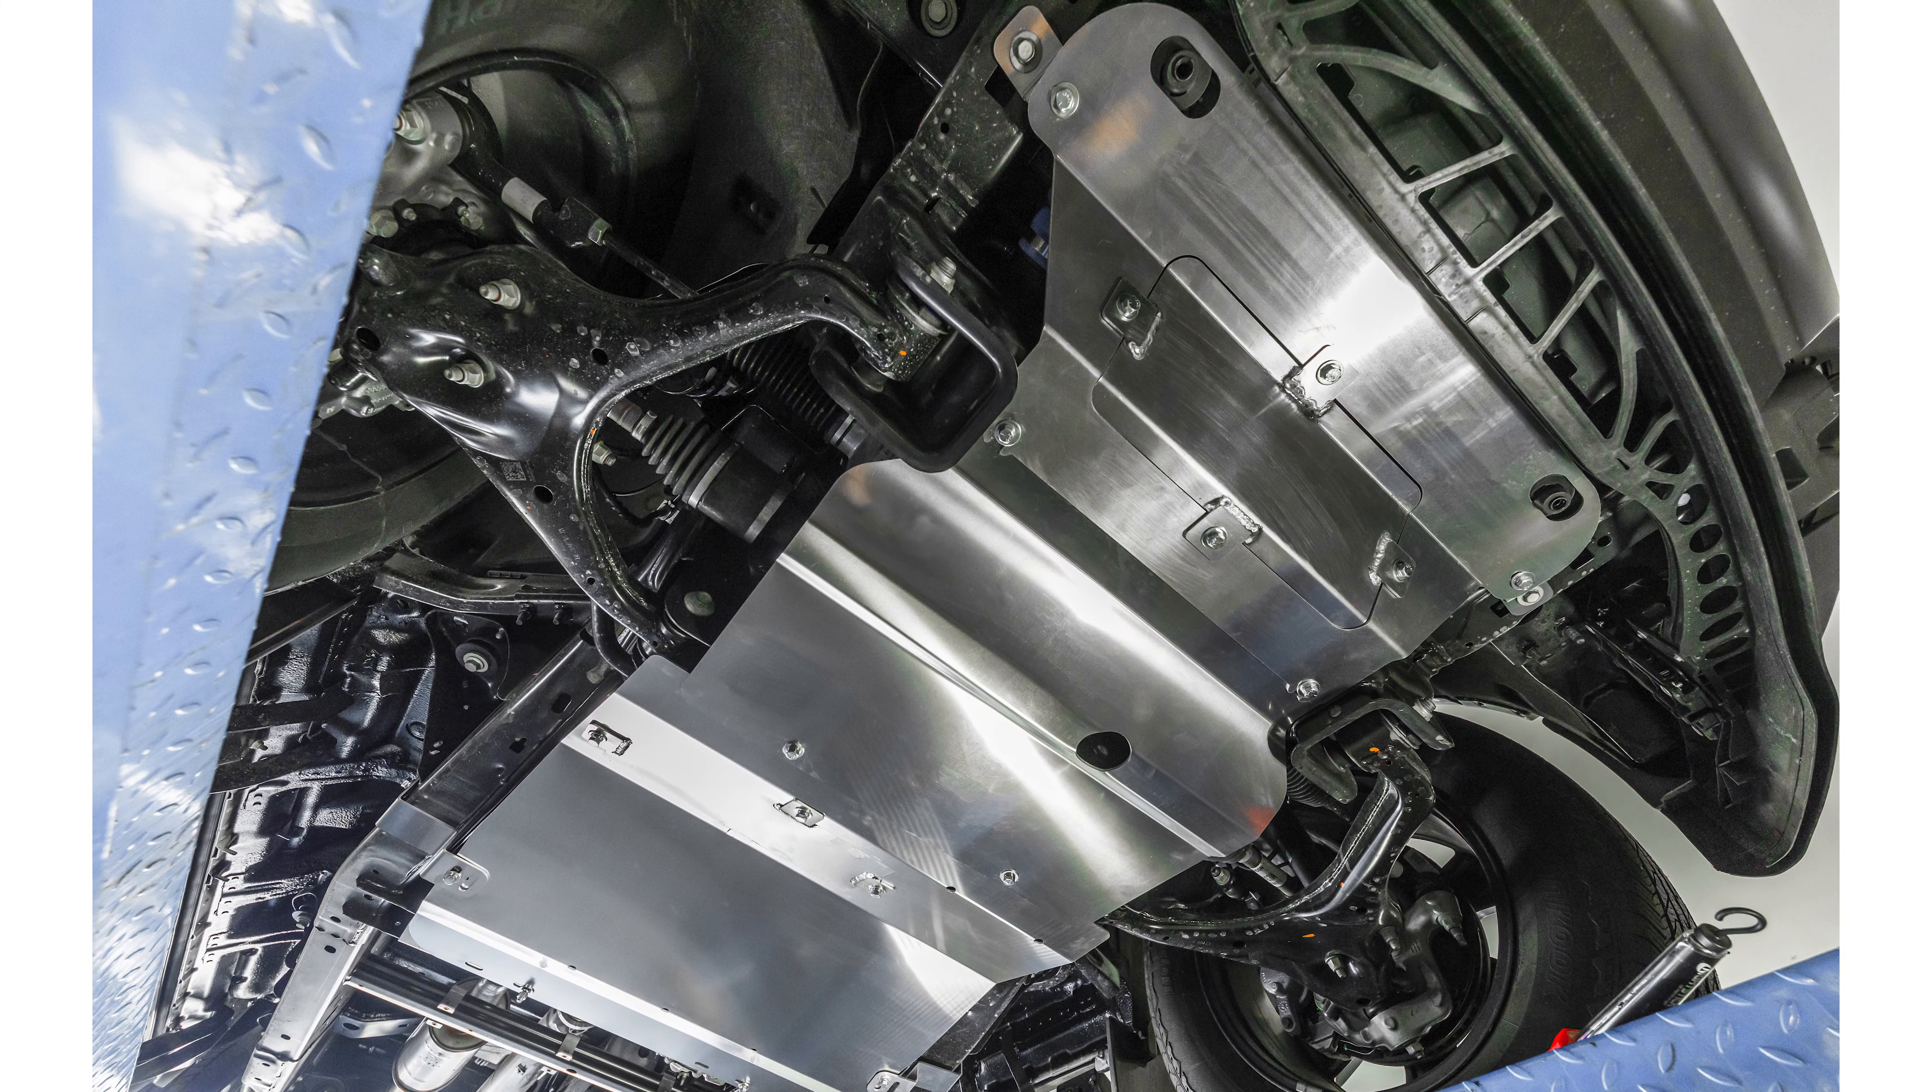Congratulations, you've just finished installing your skid plate.